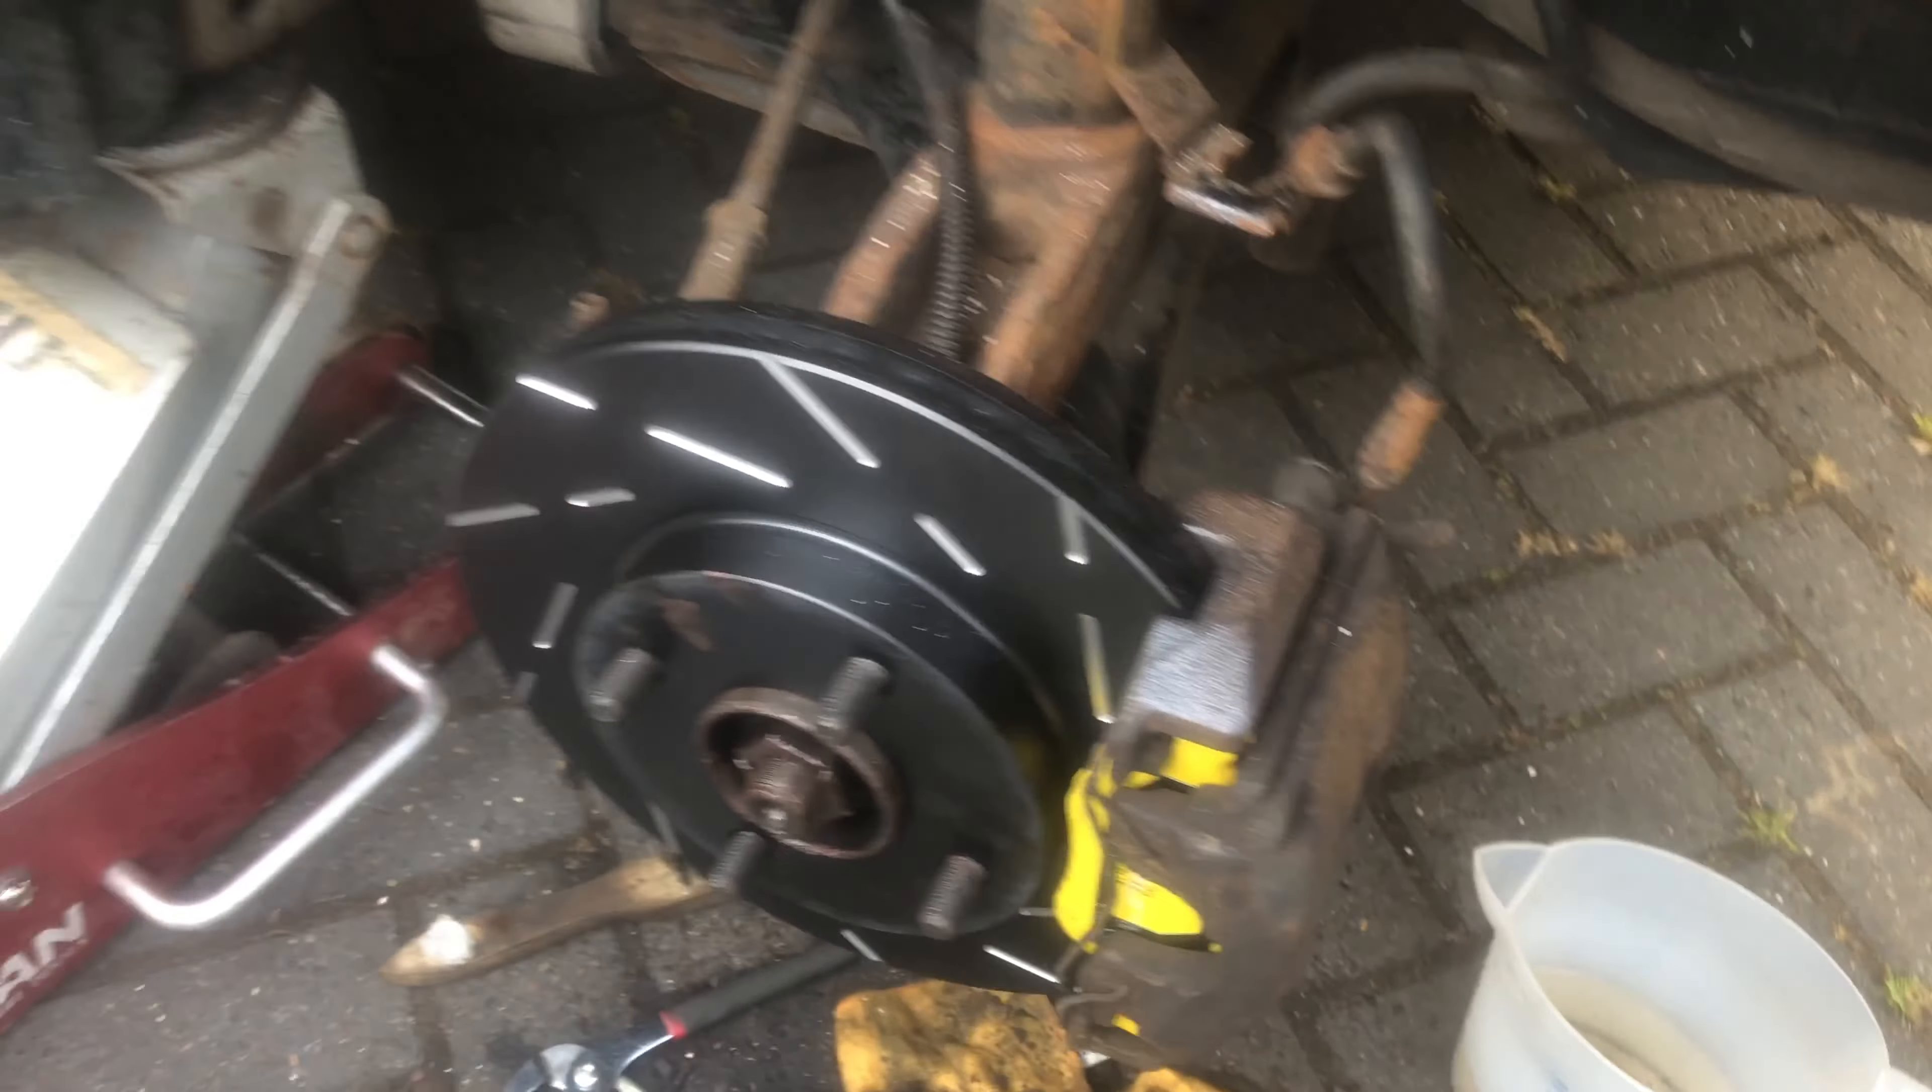And just like that, I have assembled the rest of the brakes.